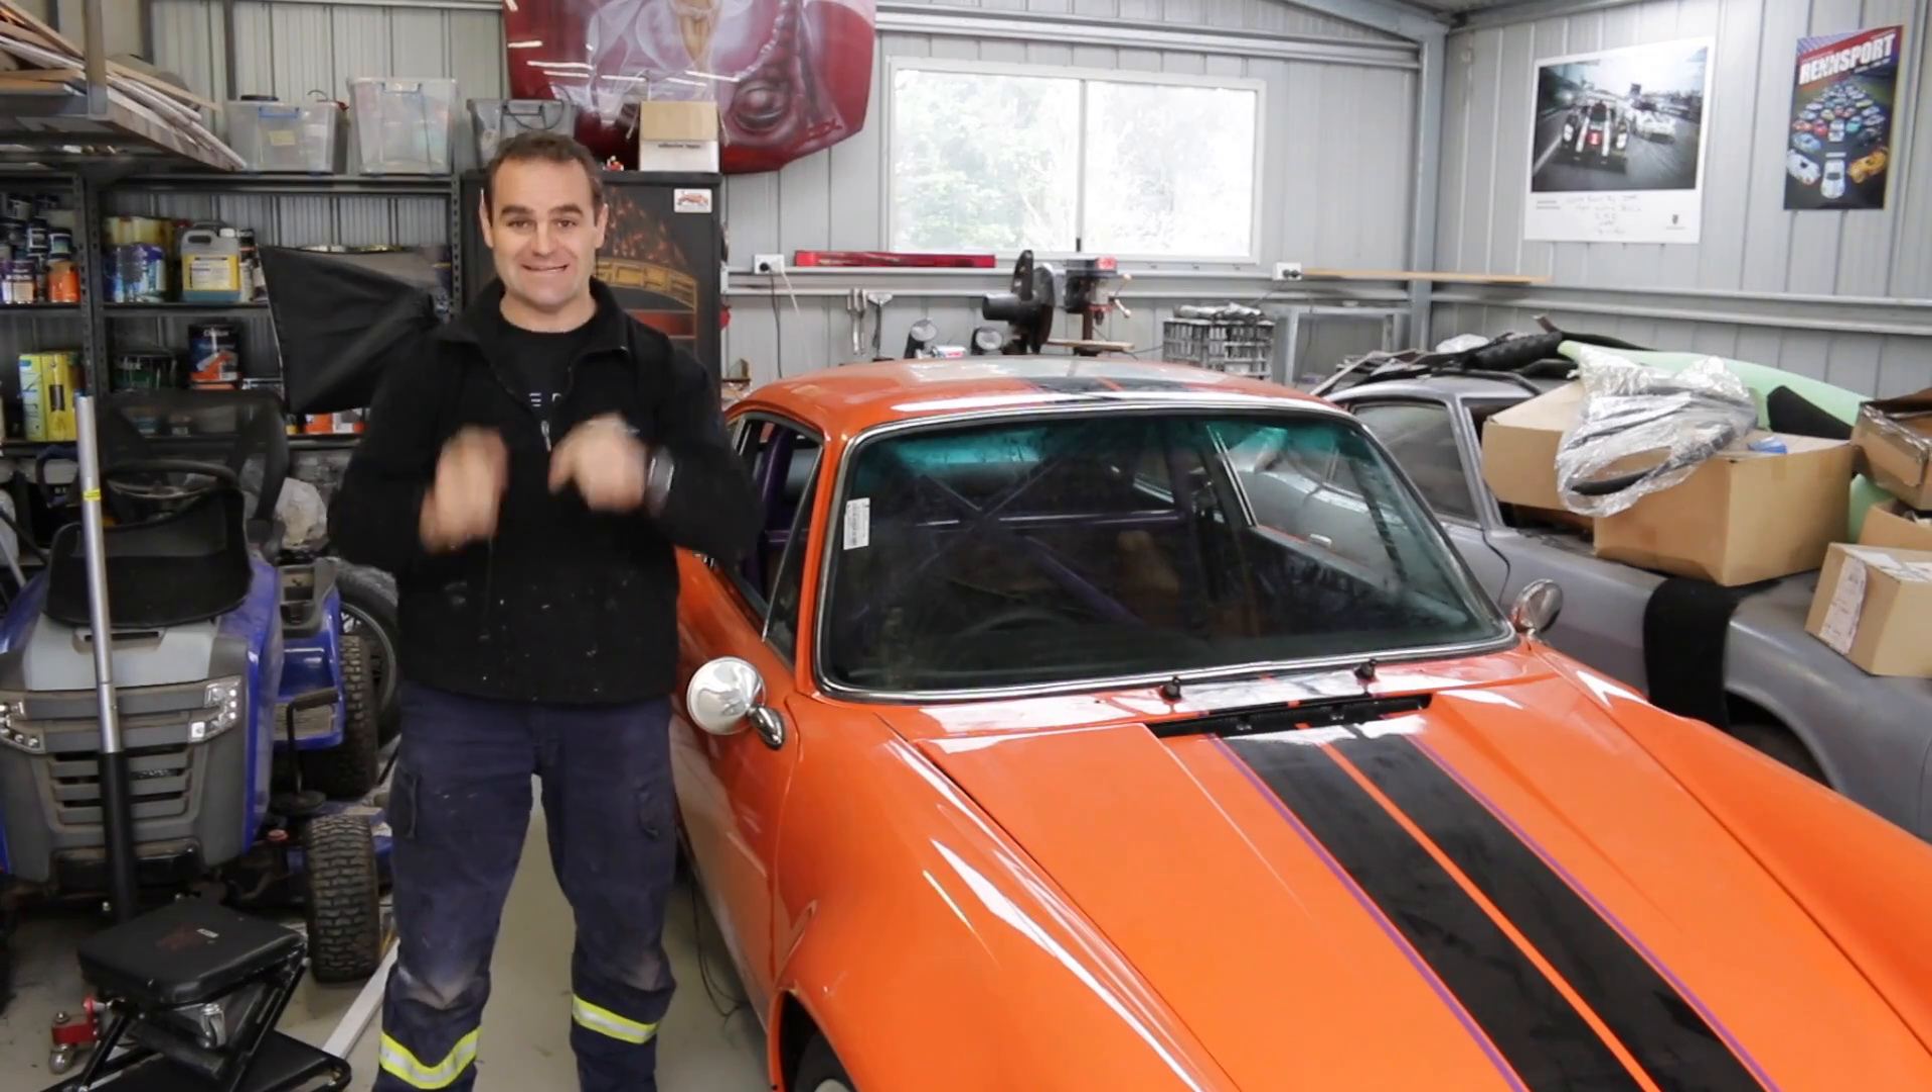The windscreen is in! It's finally in!